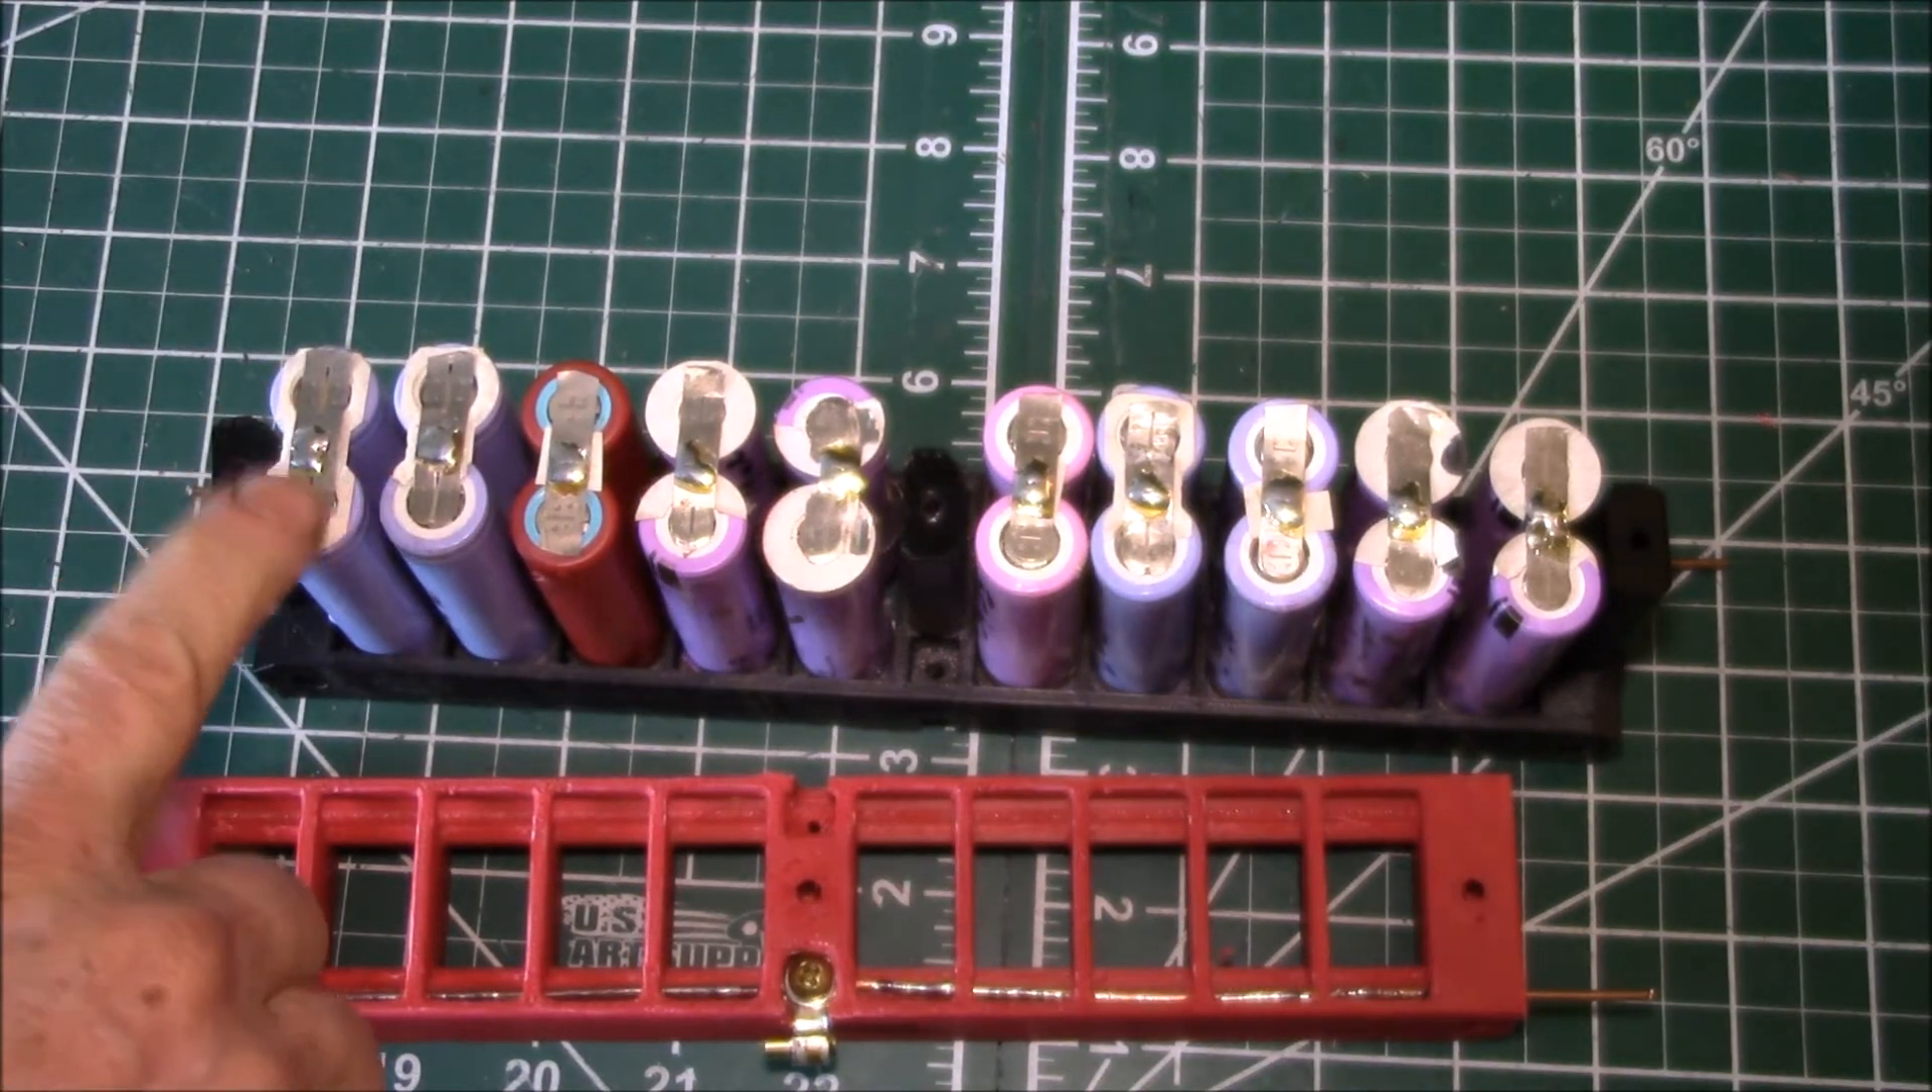Okay YouTube we've got the cells in there this is my pack number two.